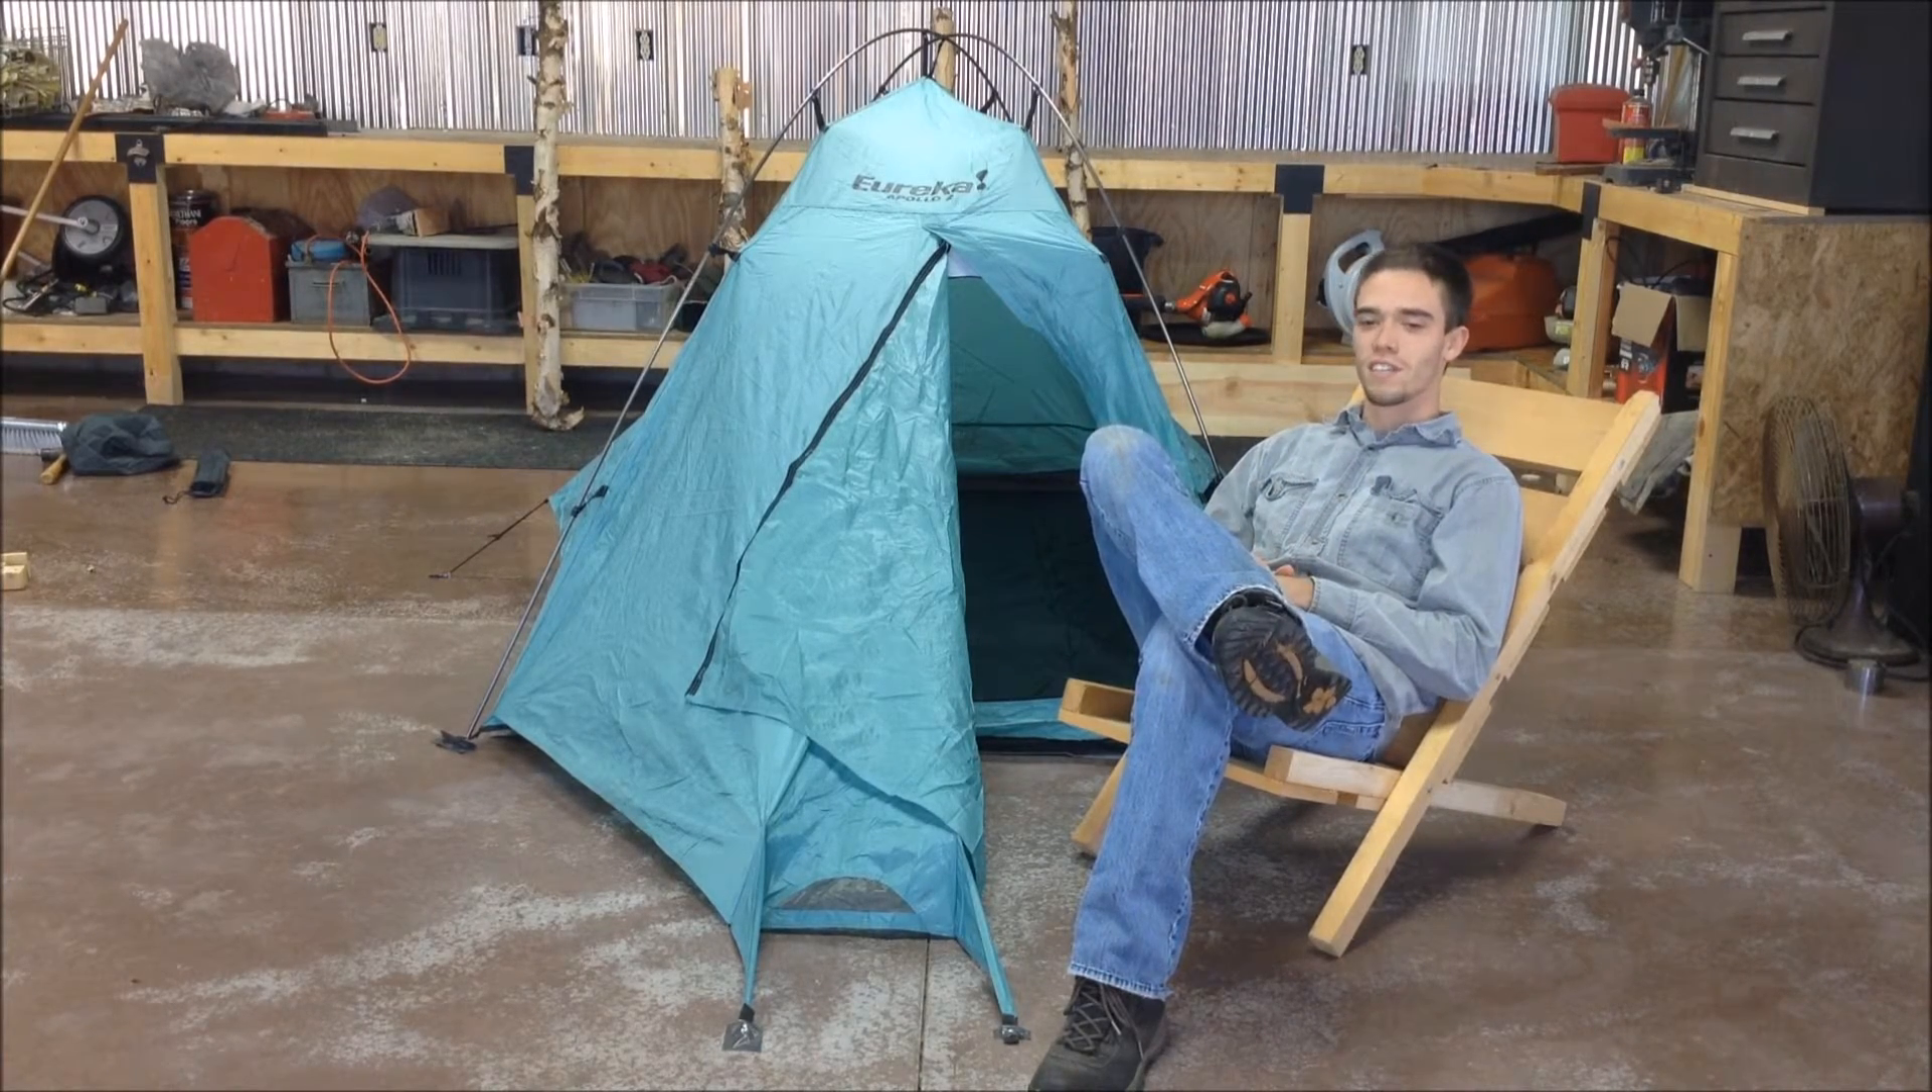Well there you have it, you now have a Eureka Apollo II constructed tent.